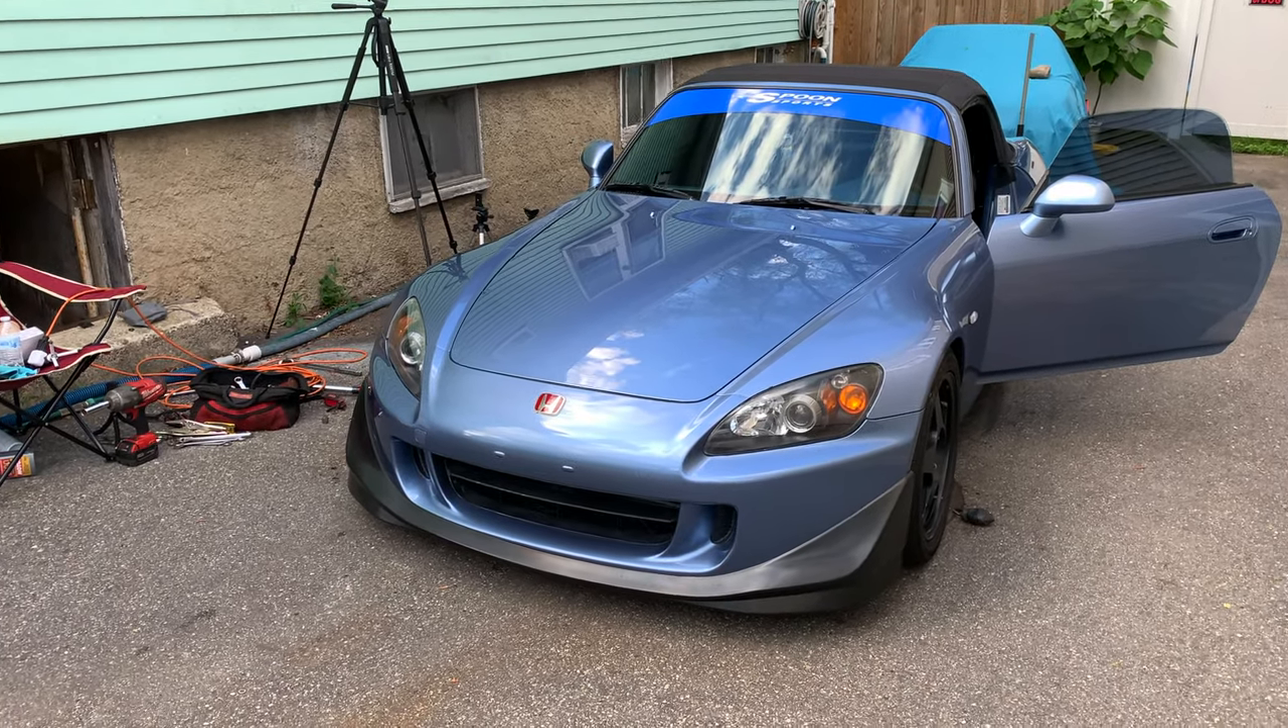All right, so we finished with the front, ended up throwing on the front lip because it just looked so naked, and I wanted to change up the look.